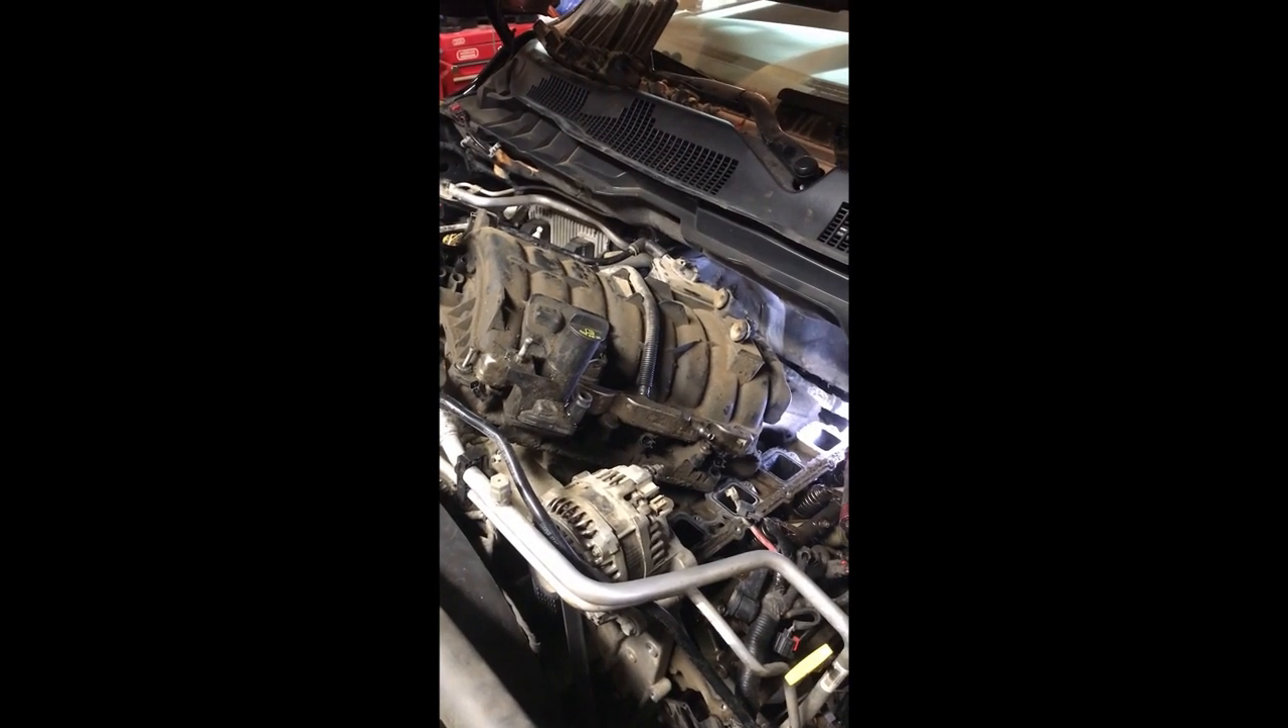Here i've got the intake manifold partially removed.